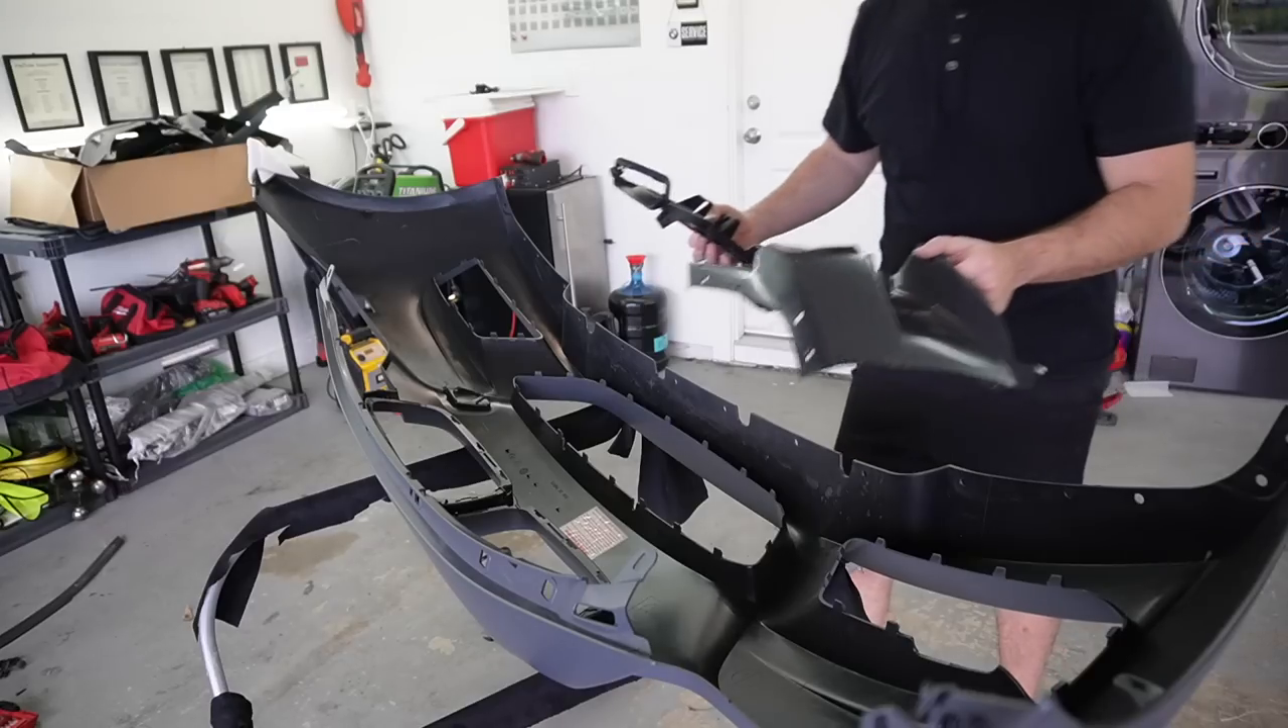I mean, at this point, the last thing you got to pretty much do is assemble this front bumper and slap on this front bumper.